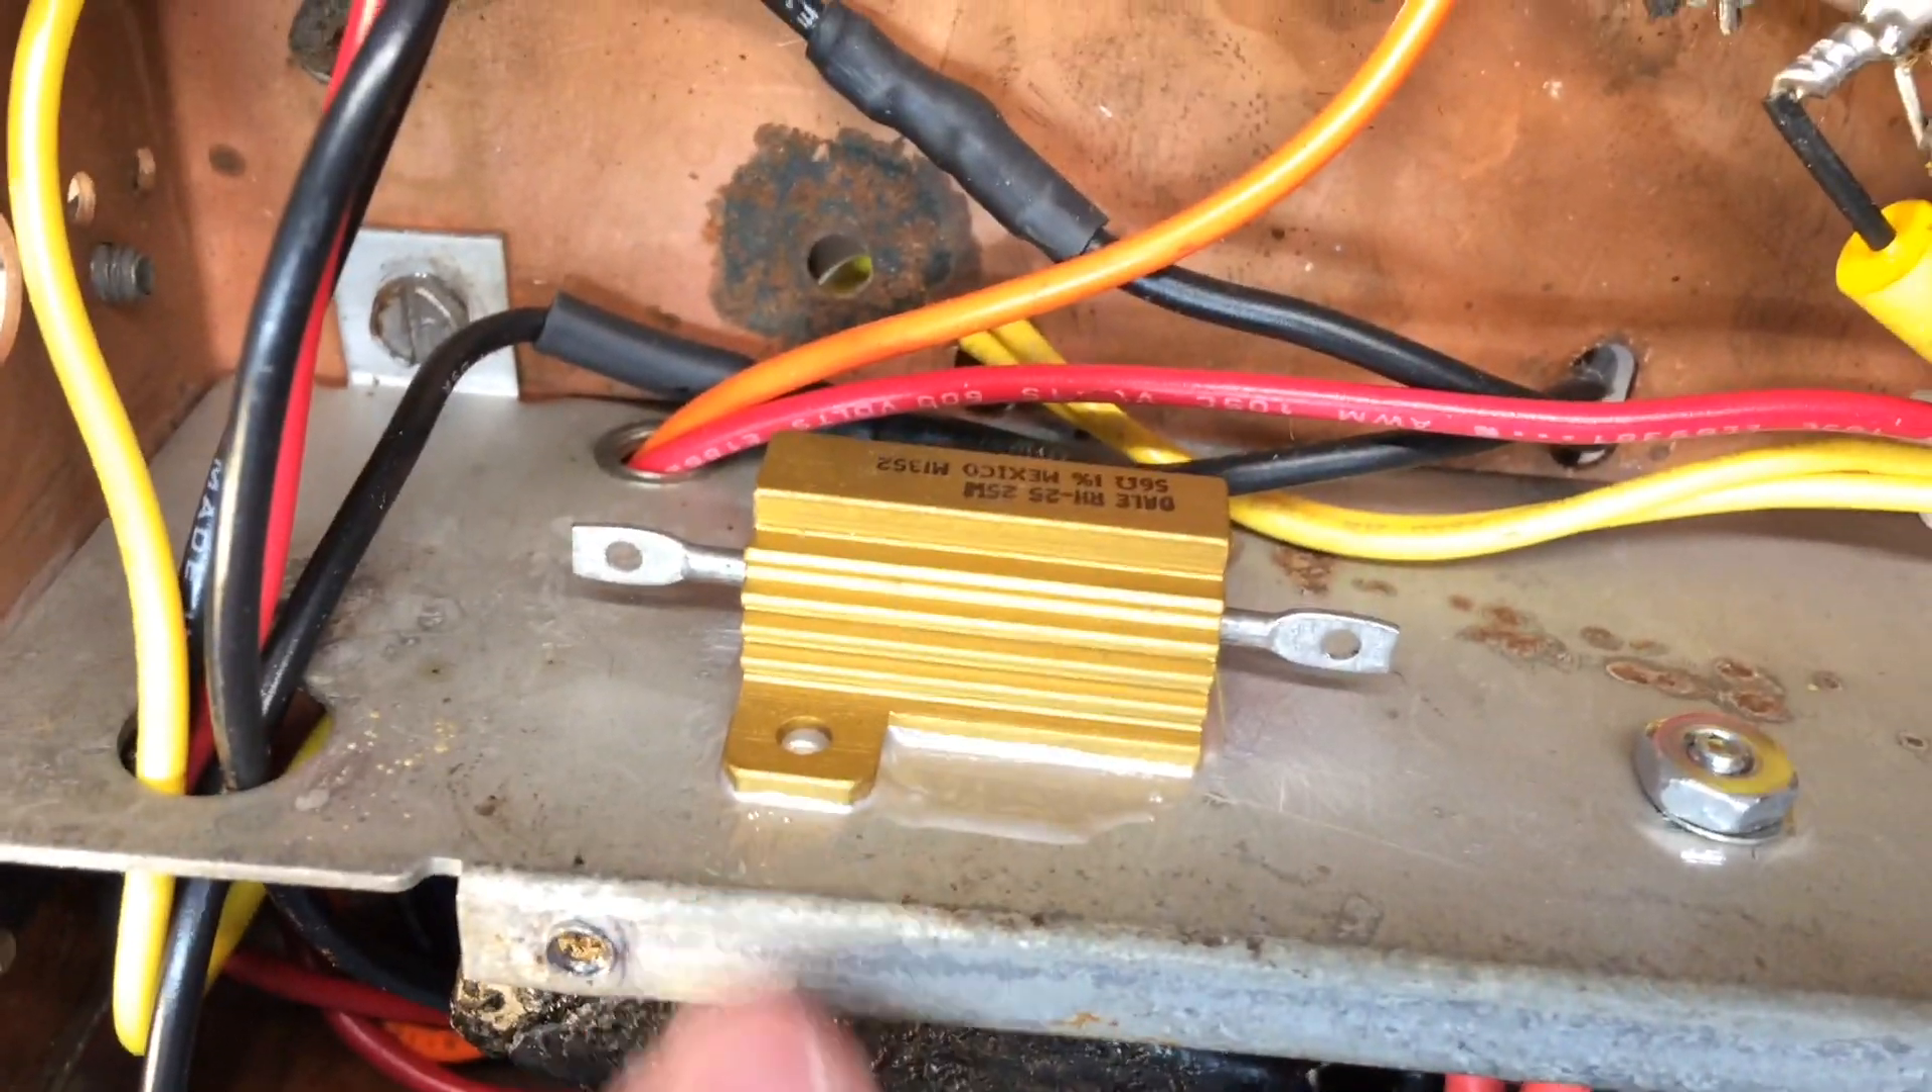You can see here I've got the power resistor placed where I want it.